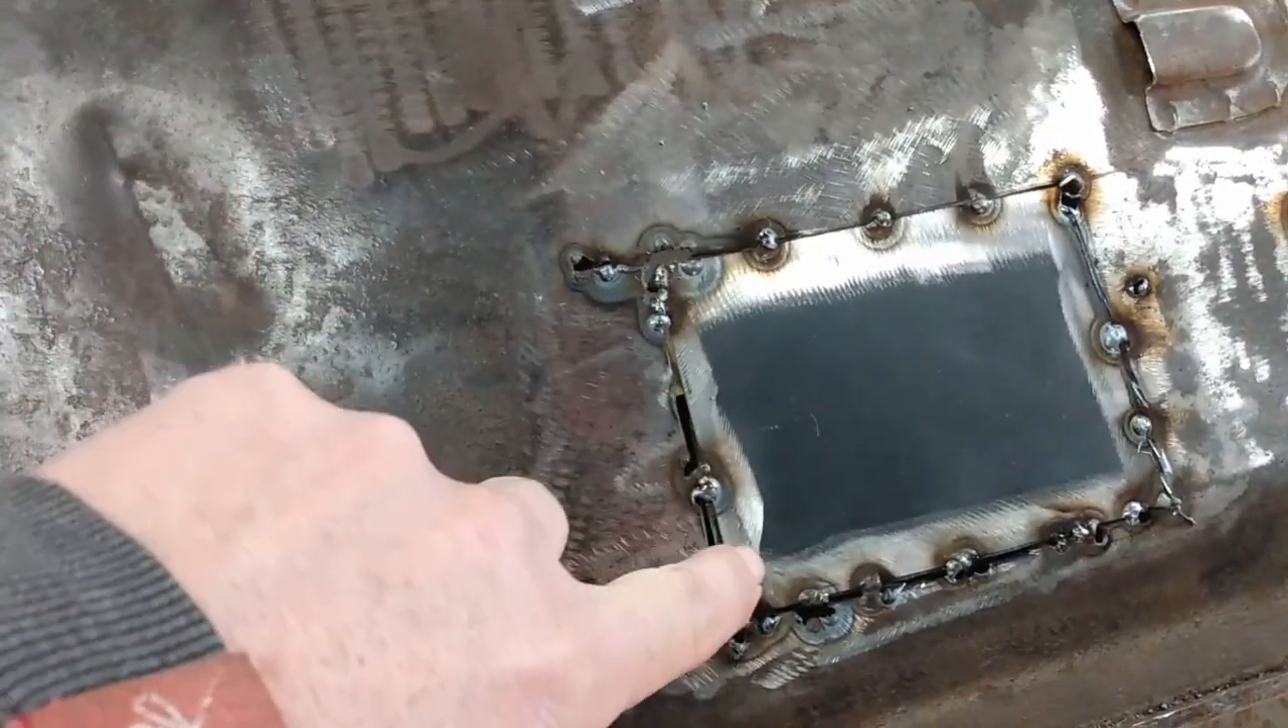As you can see here, my cuts weren't as tight to the new pieces they should have been.